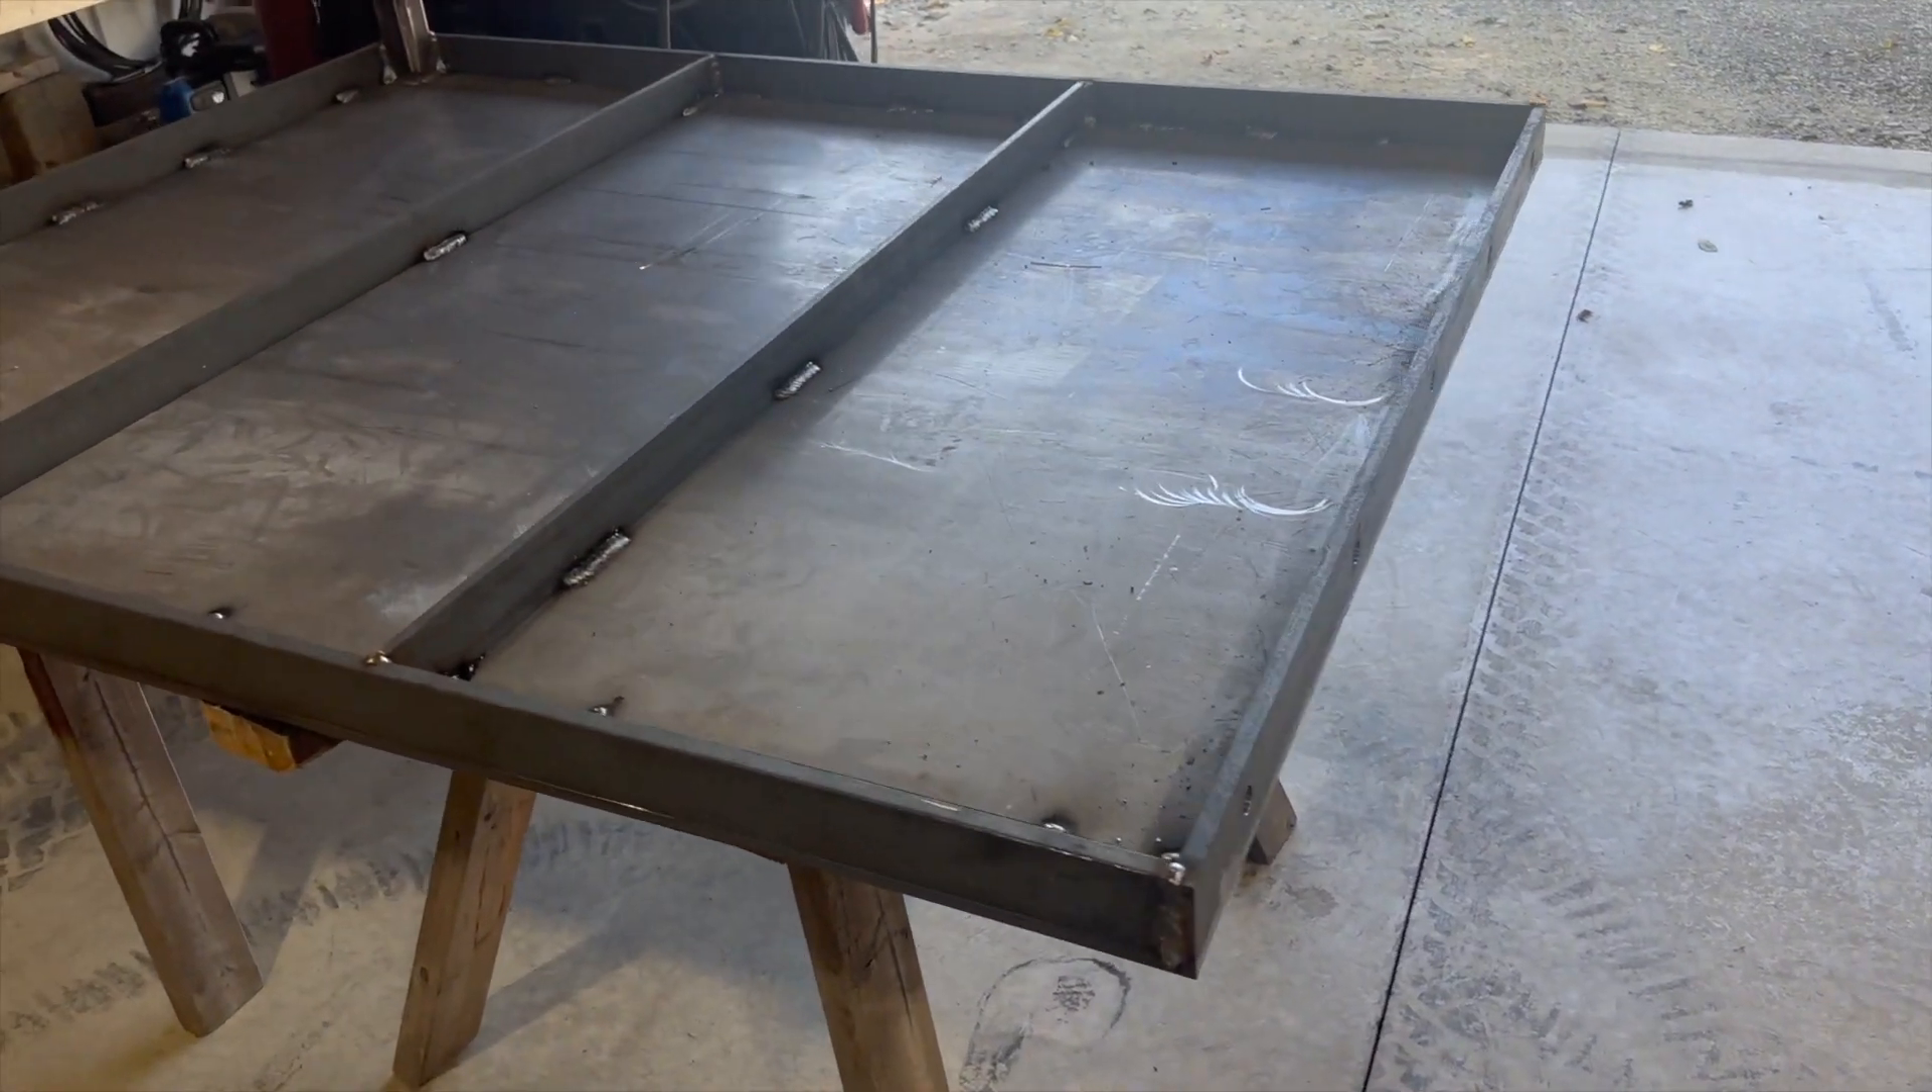But, anyway, I do have the table pretty much all welded together. I'm not going to do everything solid.